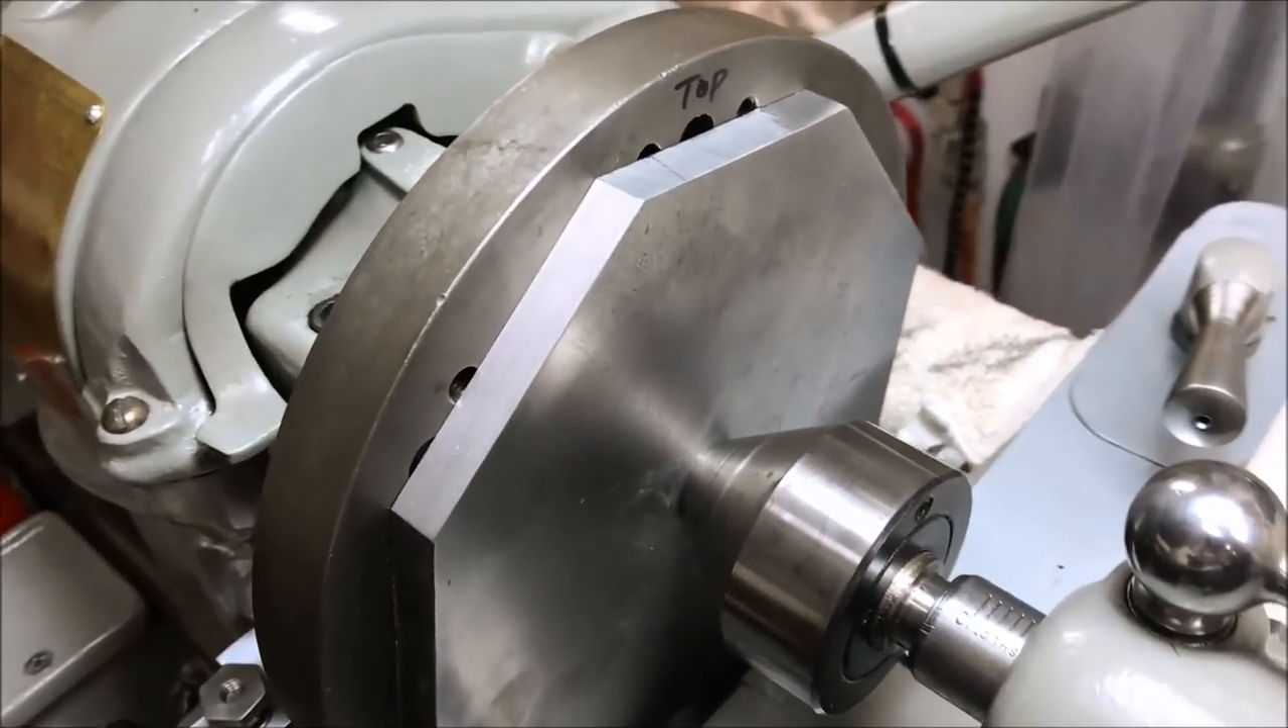We've got our bell center in here holding the plate up against the face plate.